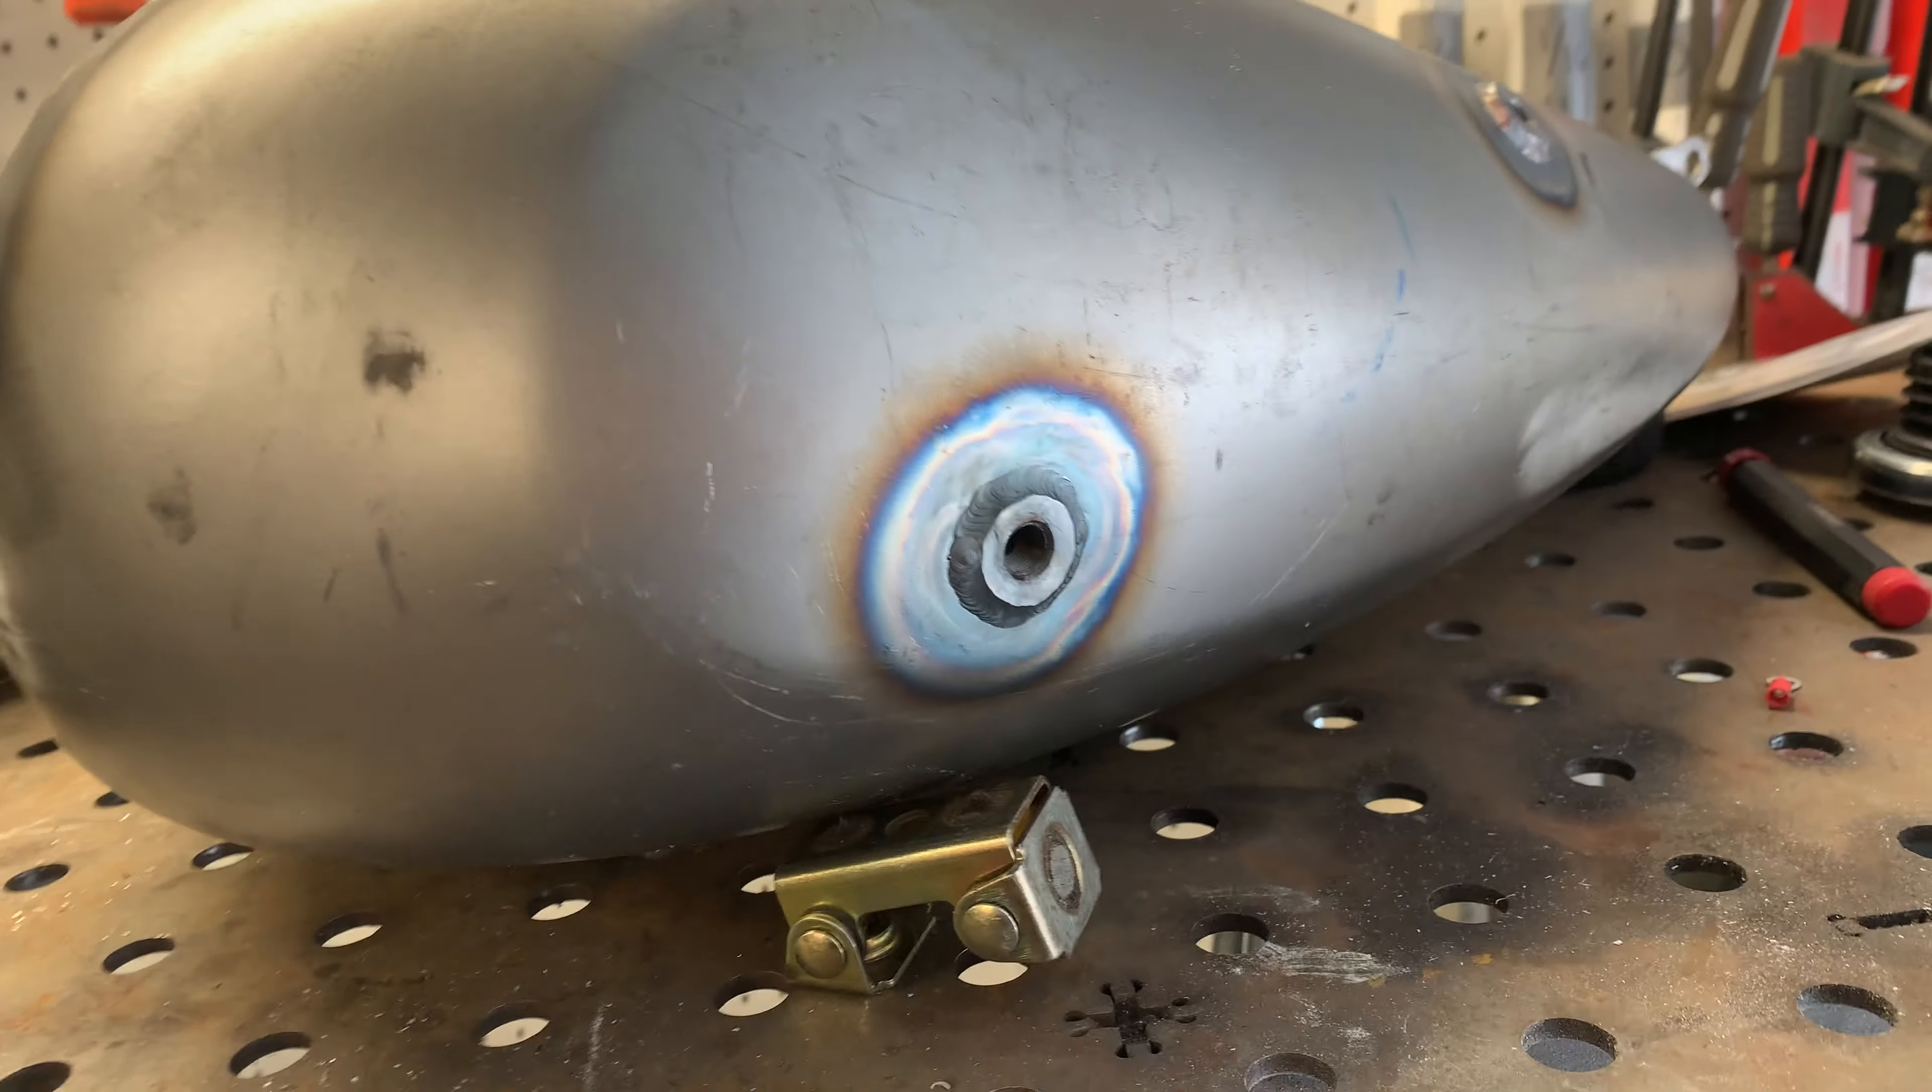We've got the bung all welded in. Same deal over here.